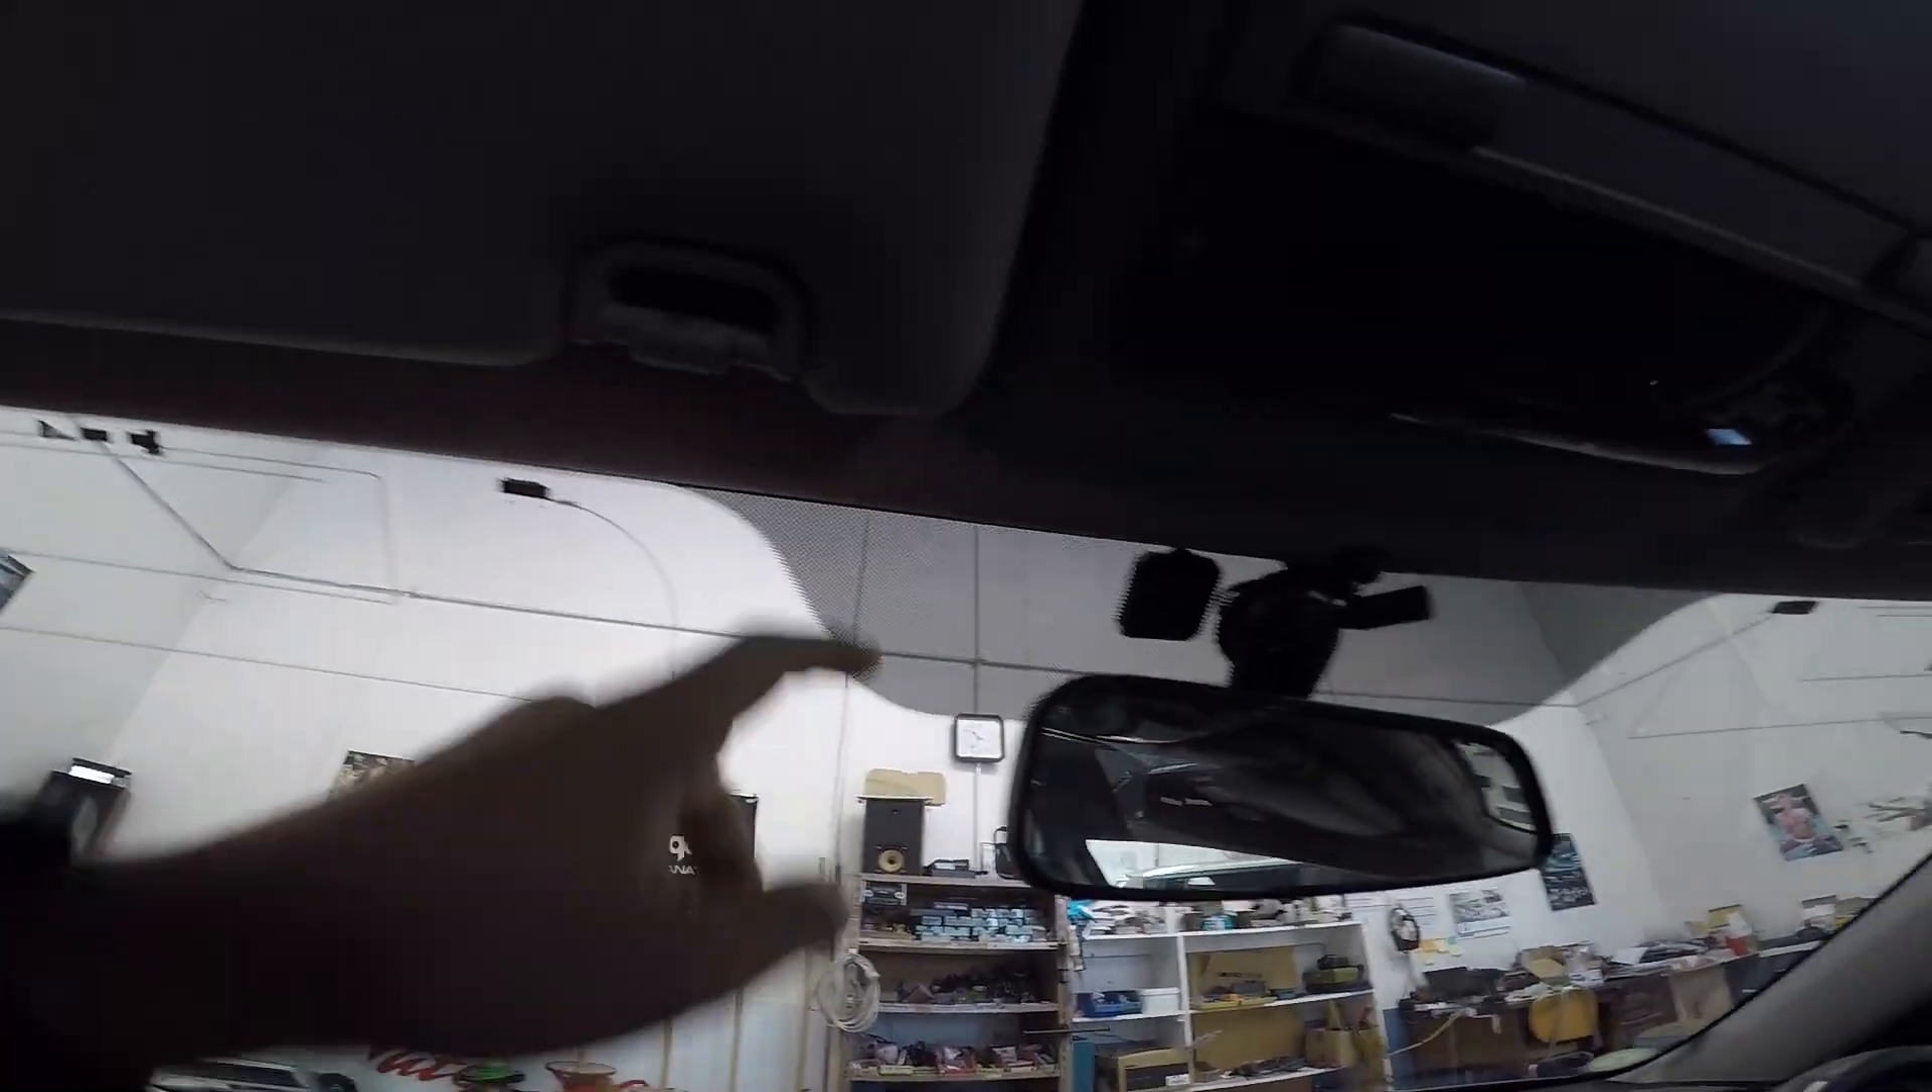Oh and i just realized i haven't taken off these tv aerials either.